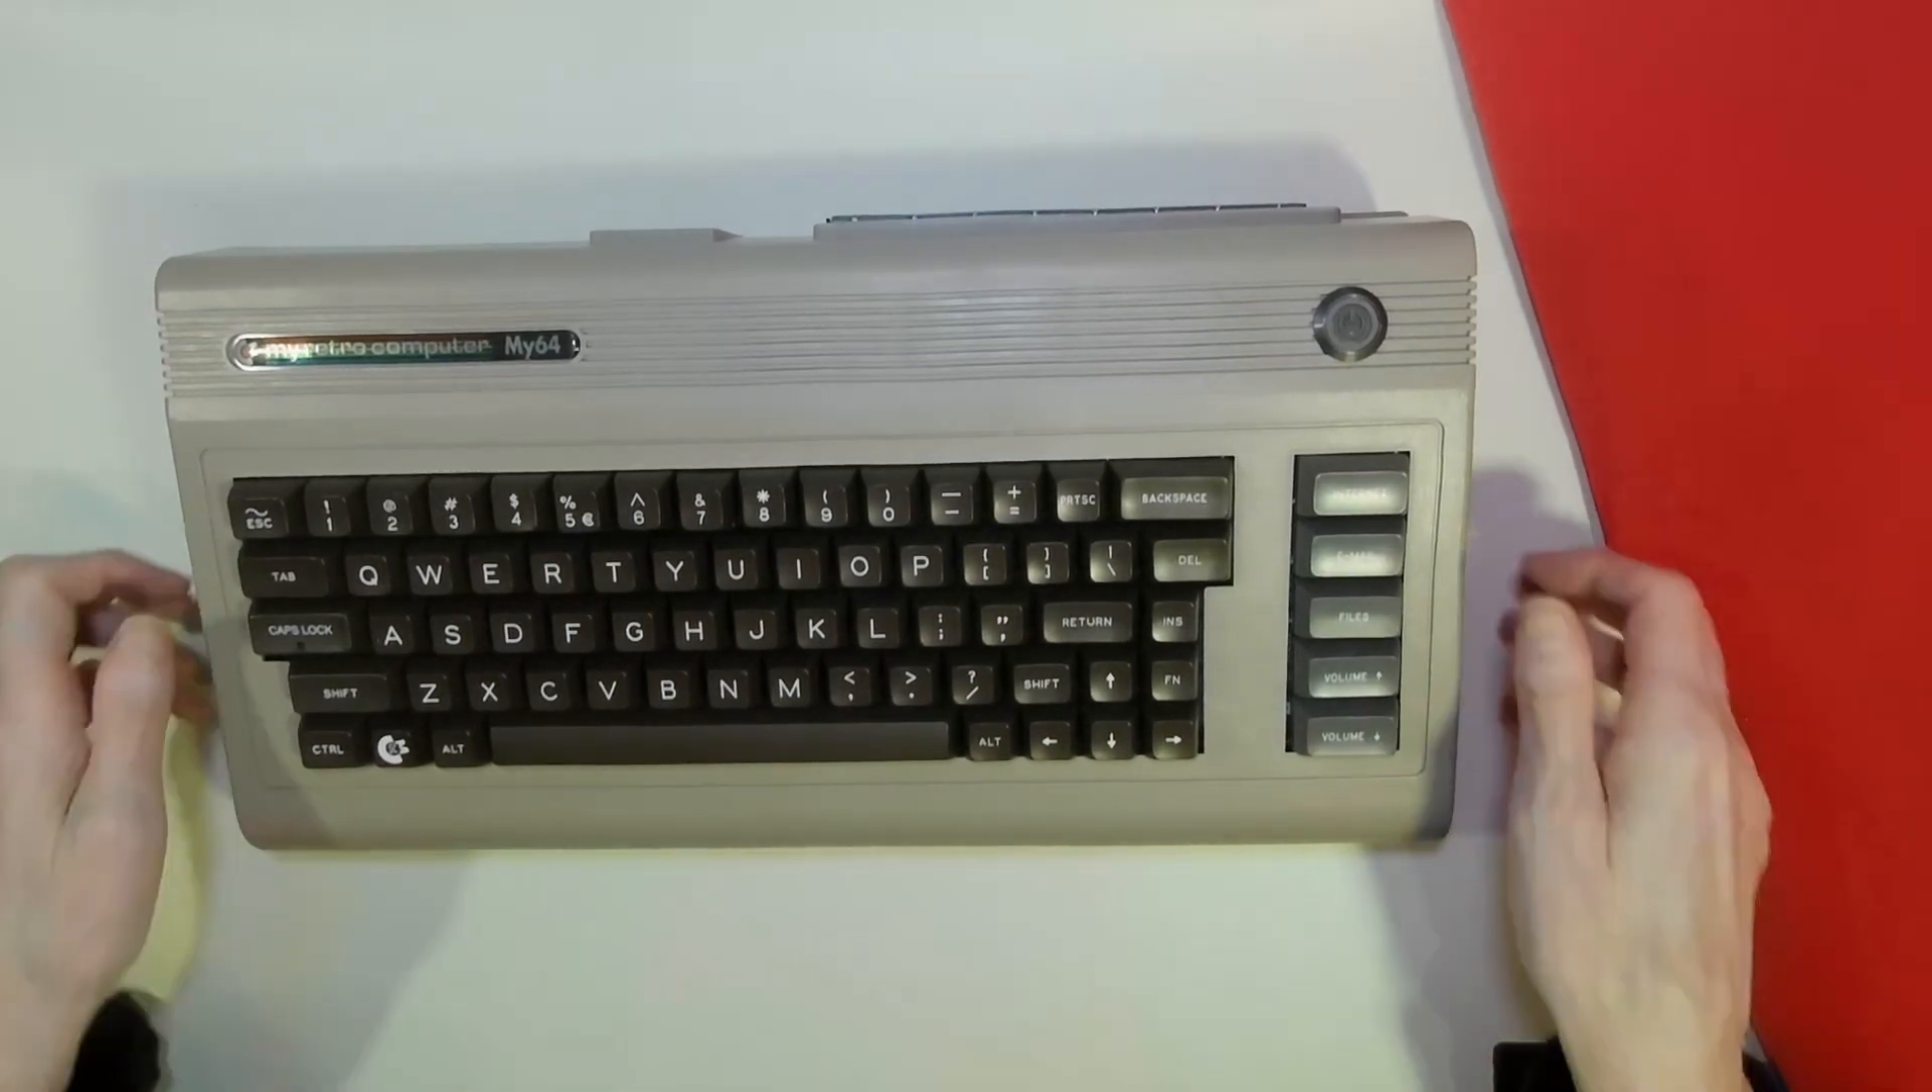So here we have the case all closed up and ready to be powered up for the first time.